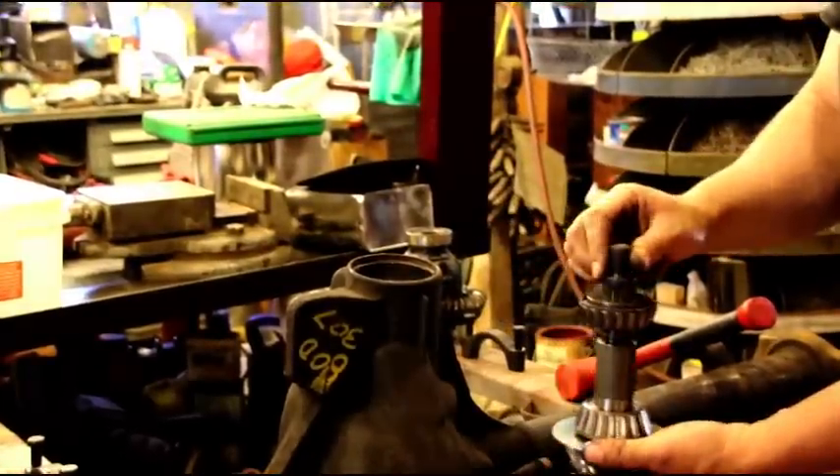And there's the pinion out of the case.